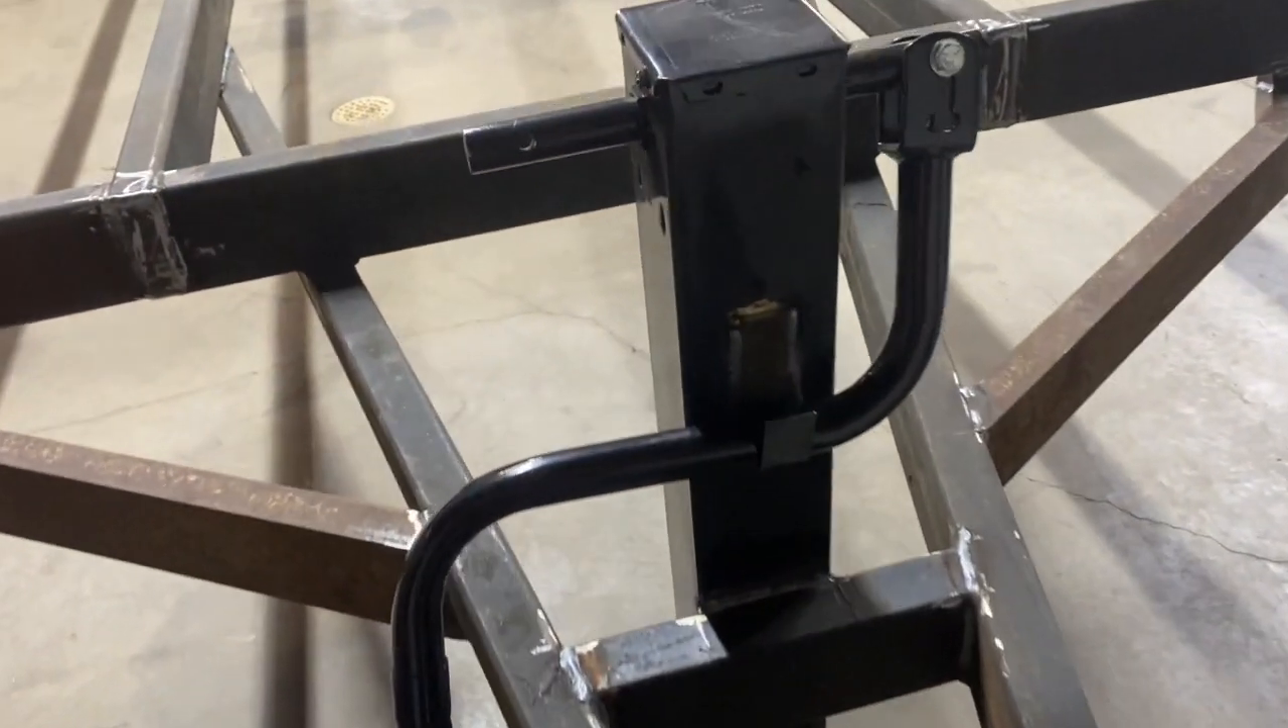I got my jack on there. All welded on.